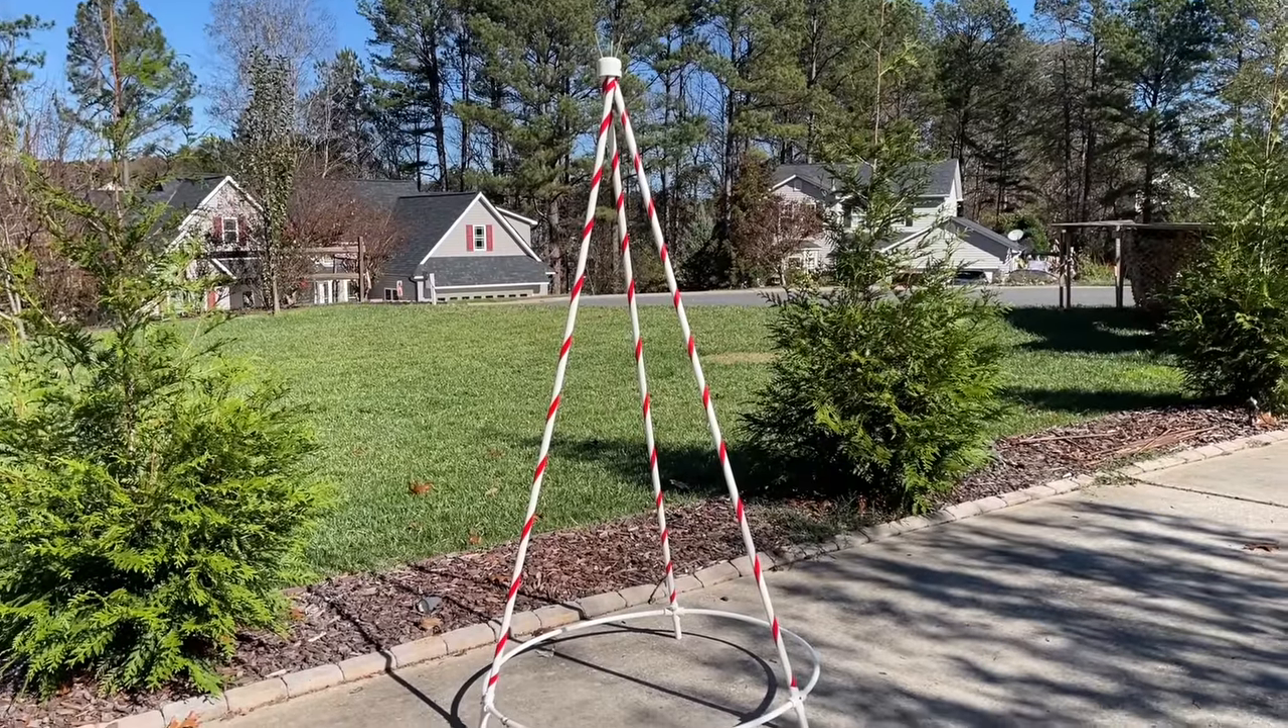And this is what the skeletal structure of your PVC tree should look like. All the red electrical tape has been placed. The end cap is on top. And everything is attached.